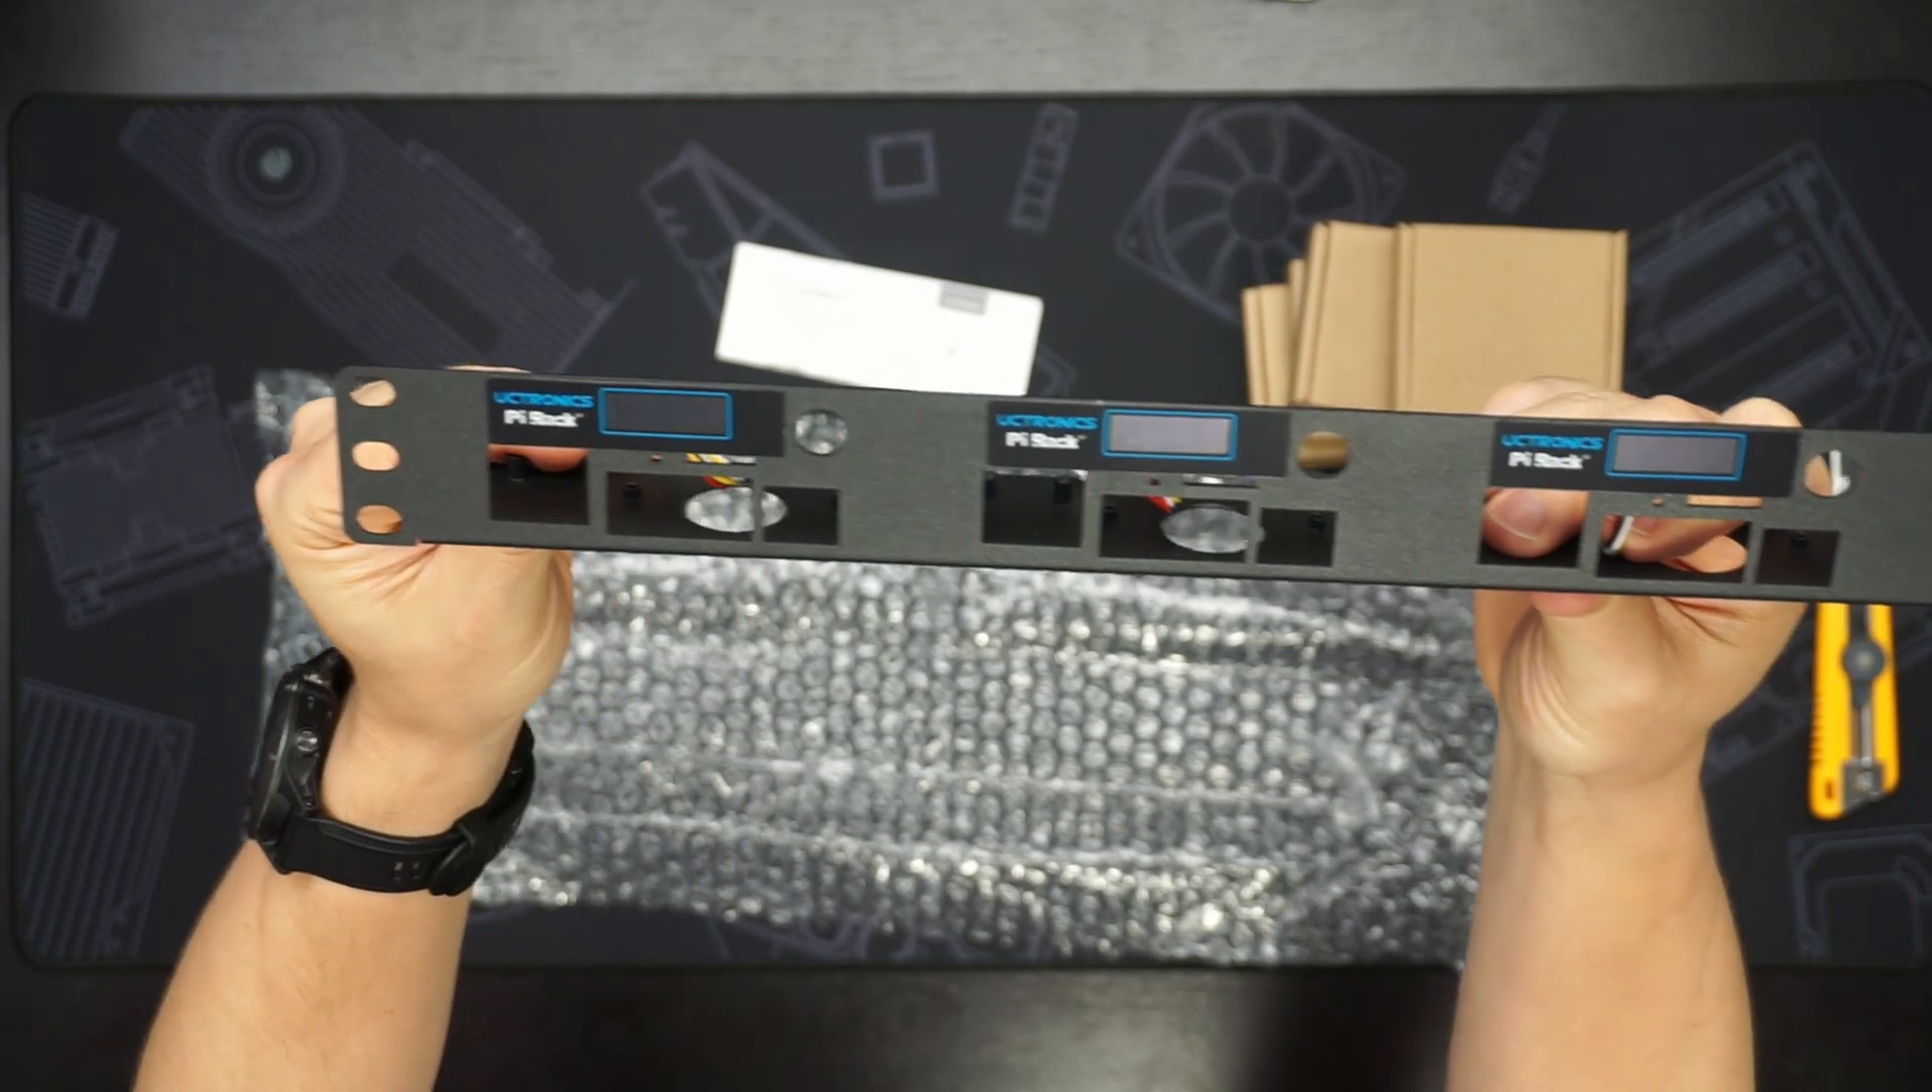There's the OLED displays already mounted on the 1U bracket here.